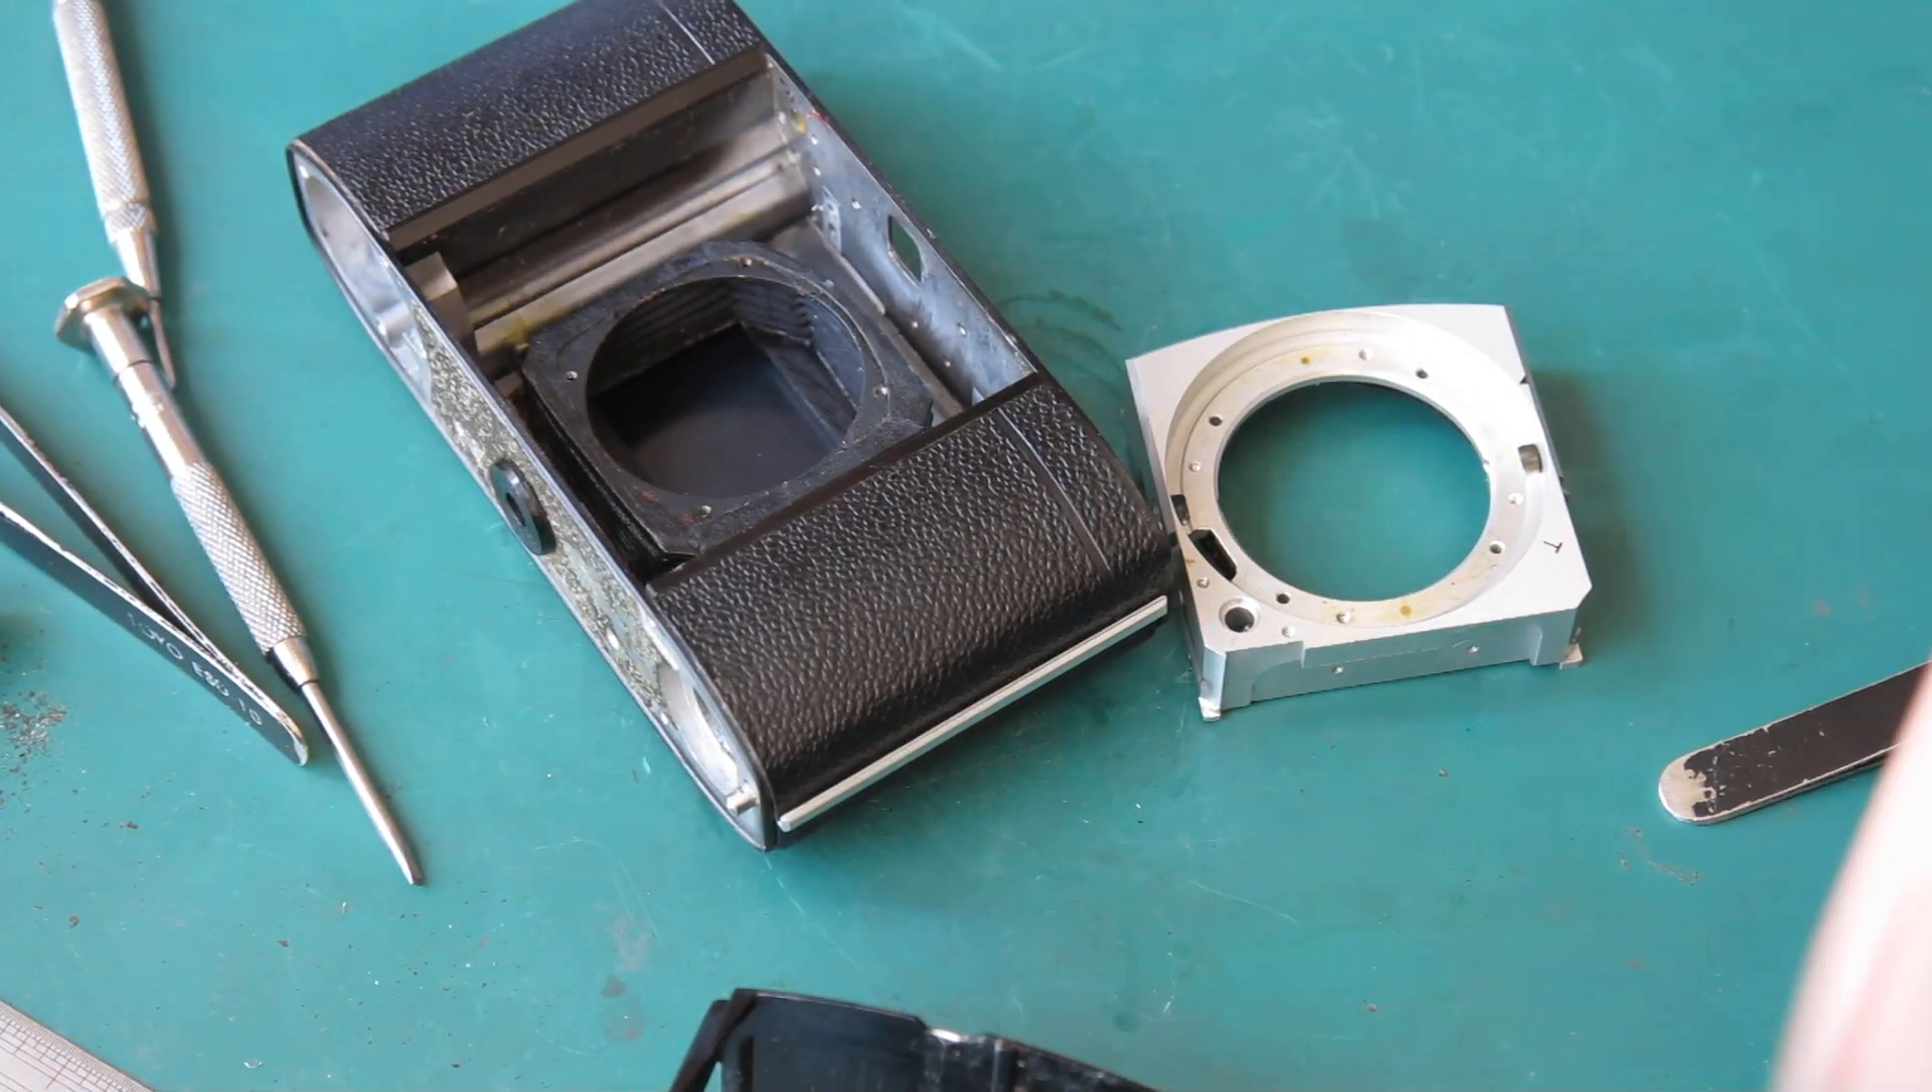That's my camera body all stripped down there.